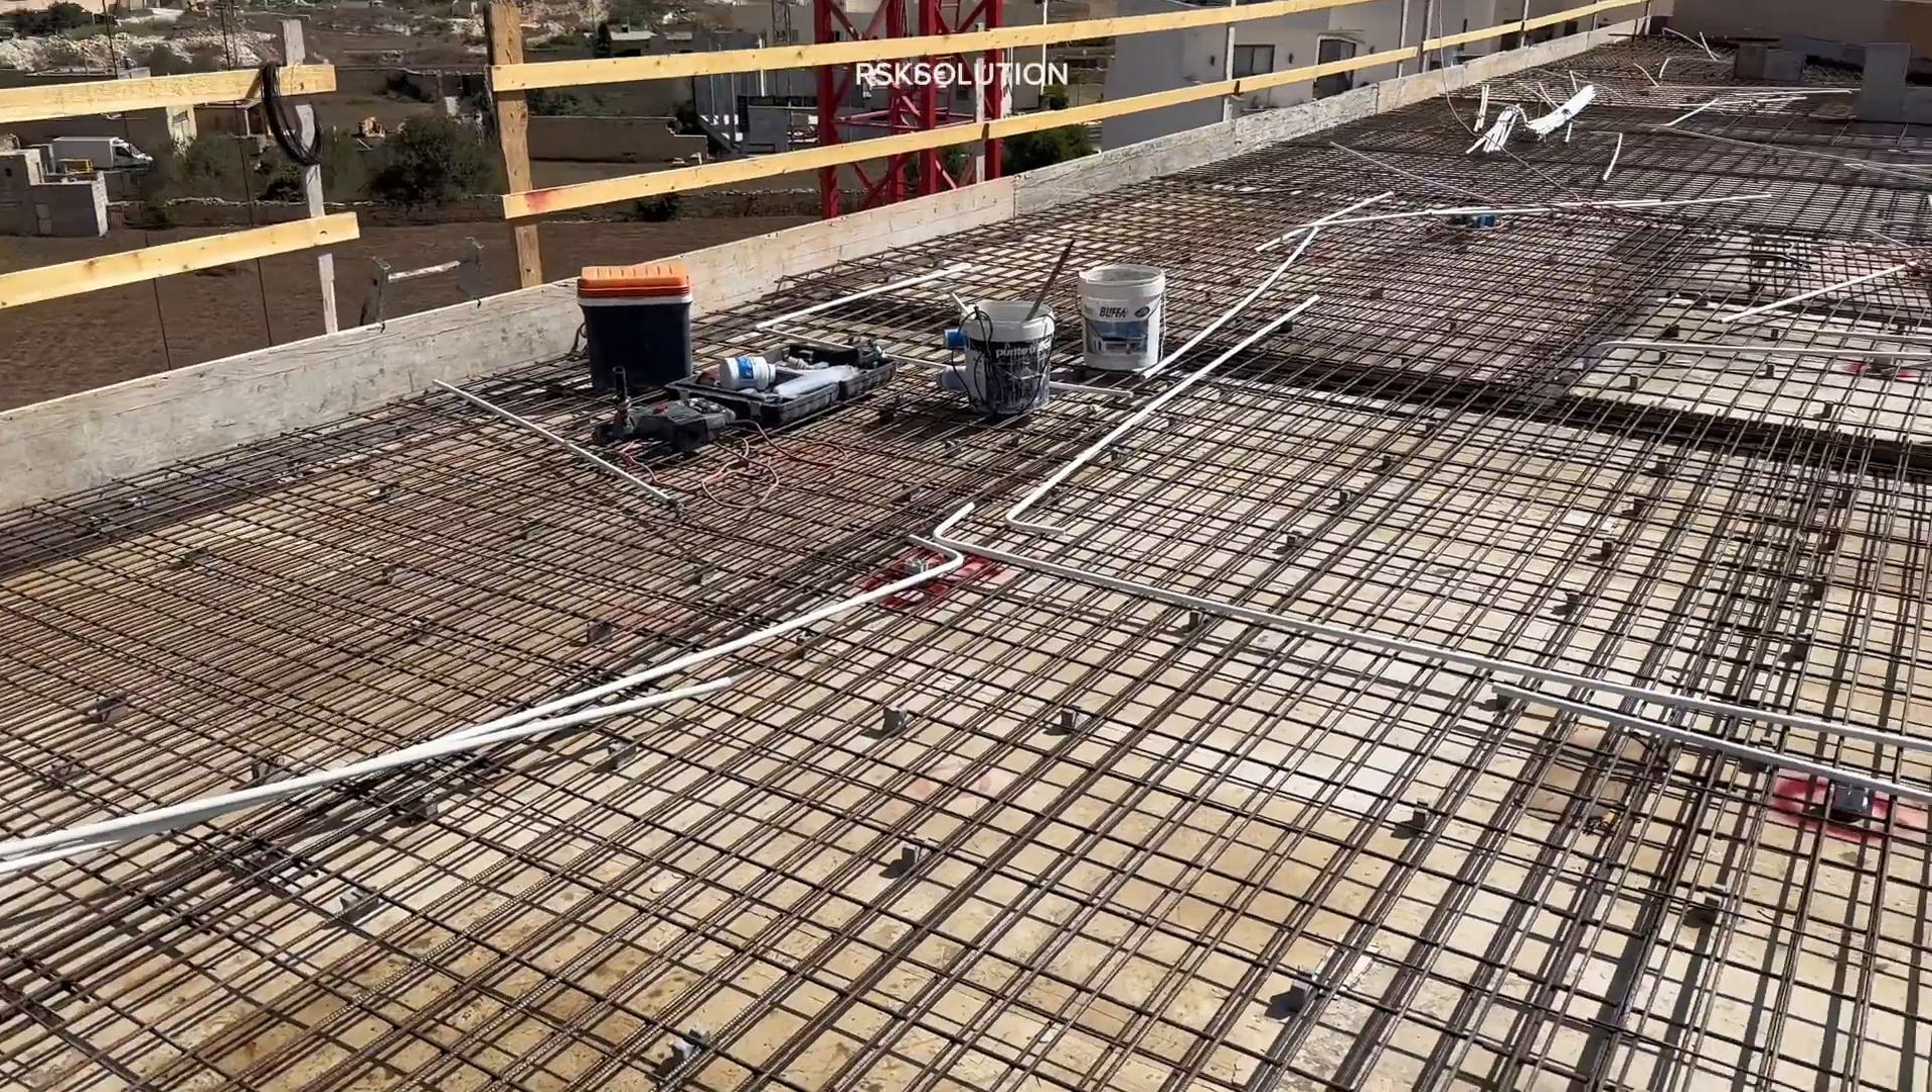As you can see I already put all the pipes on the place all the pipes are on the place now I need to connect them.